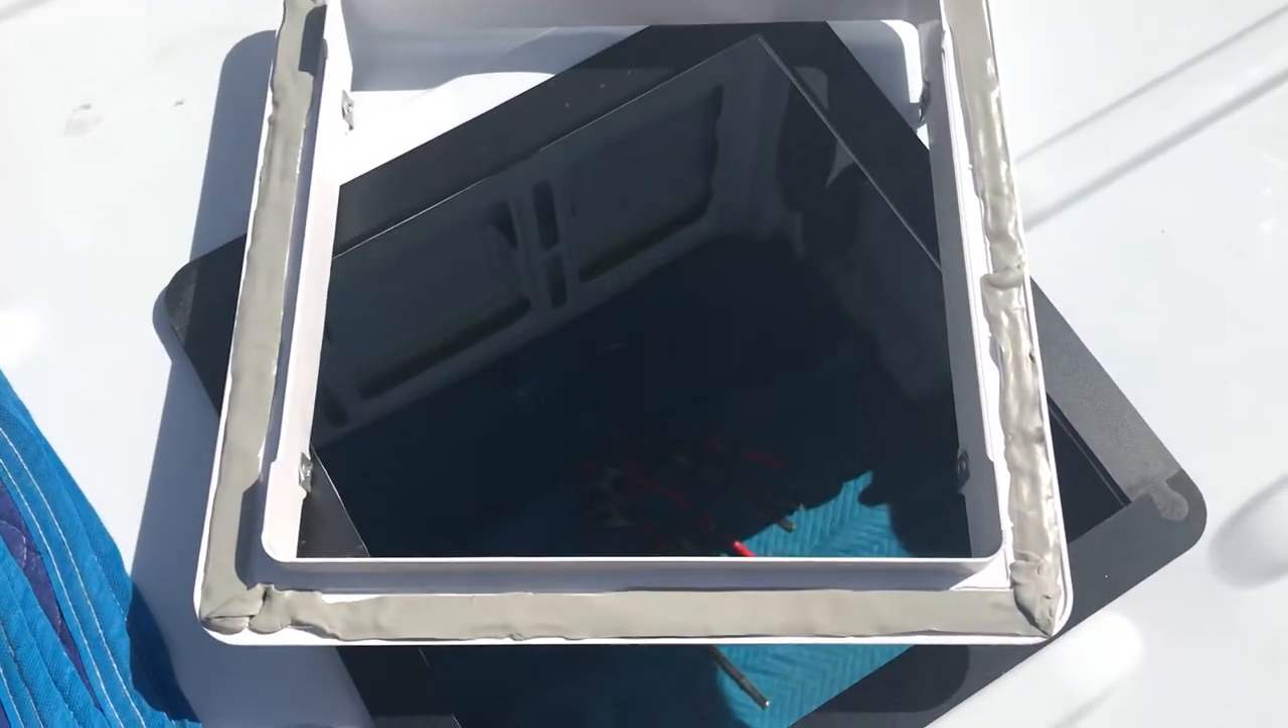There's the butyl tape lined around the outside.